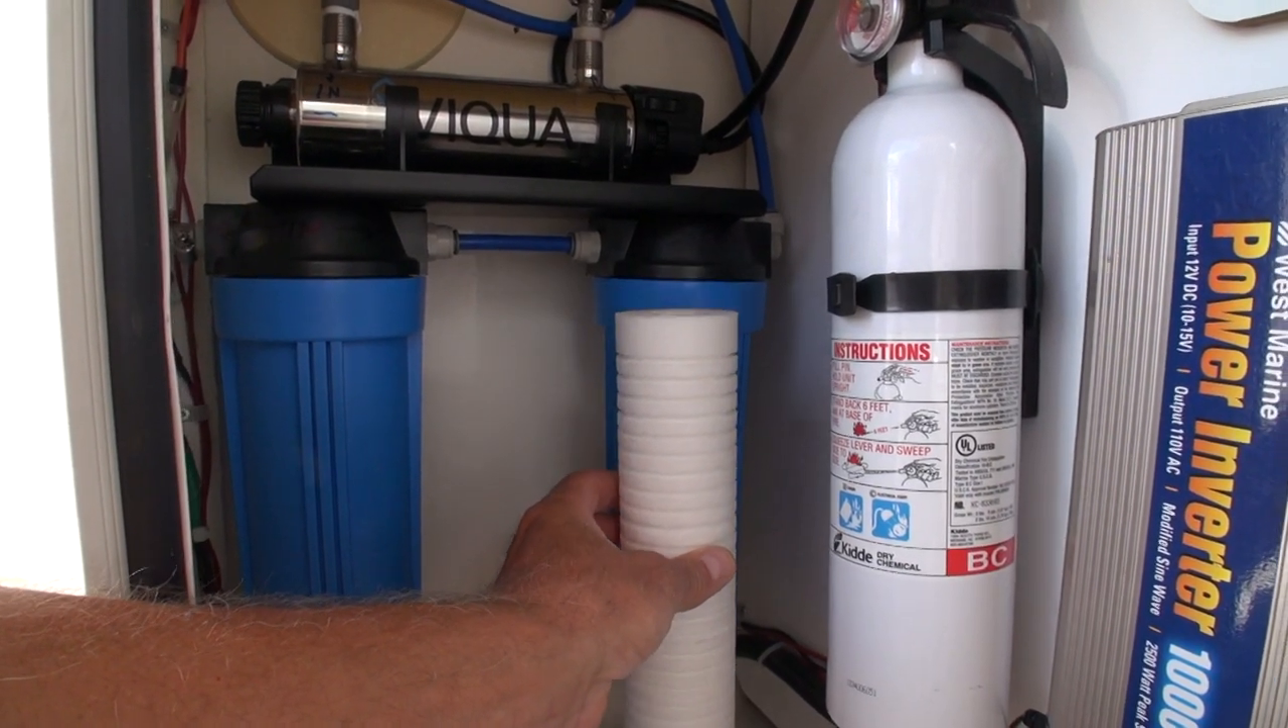I've yet to install these filters.